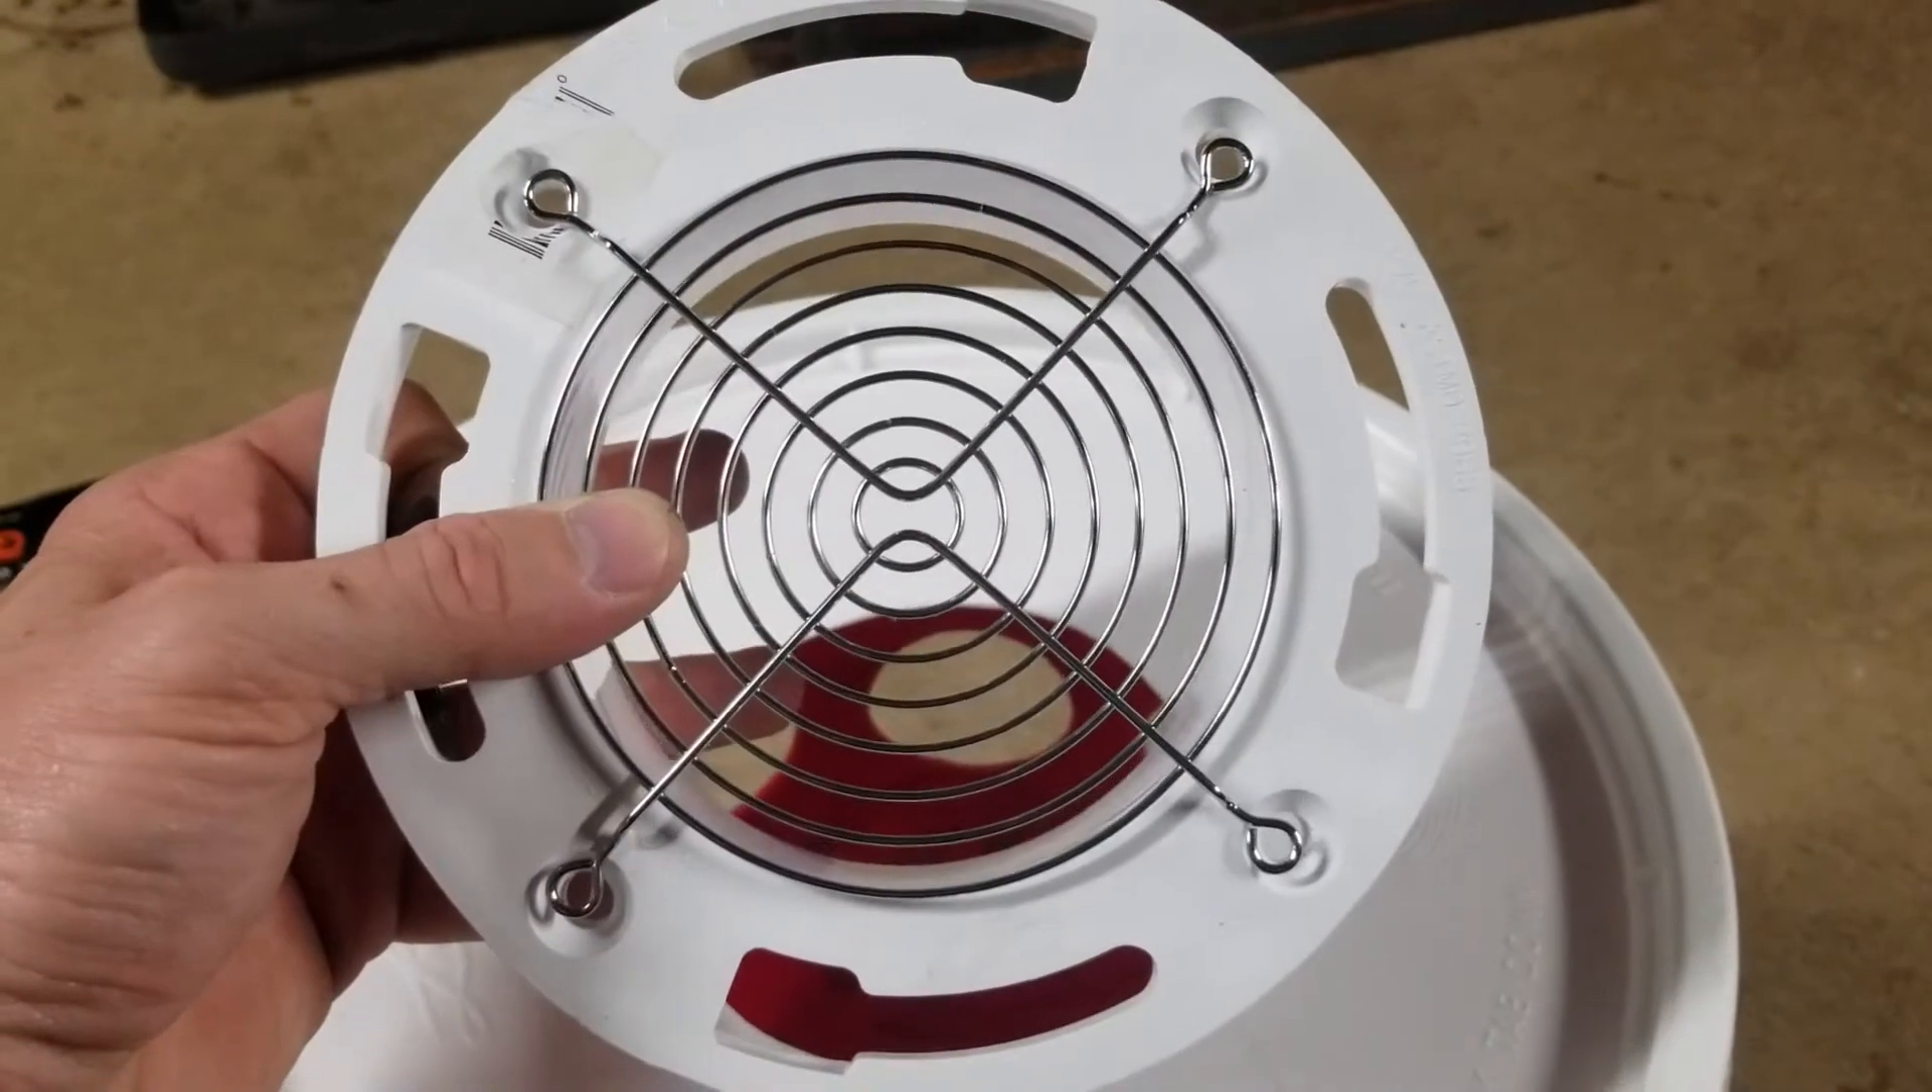The screen pretty much lines up with the holes in the toilet flange.